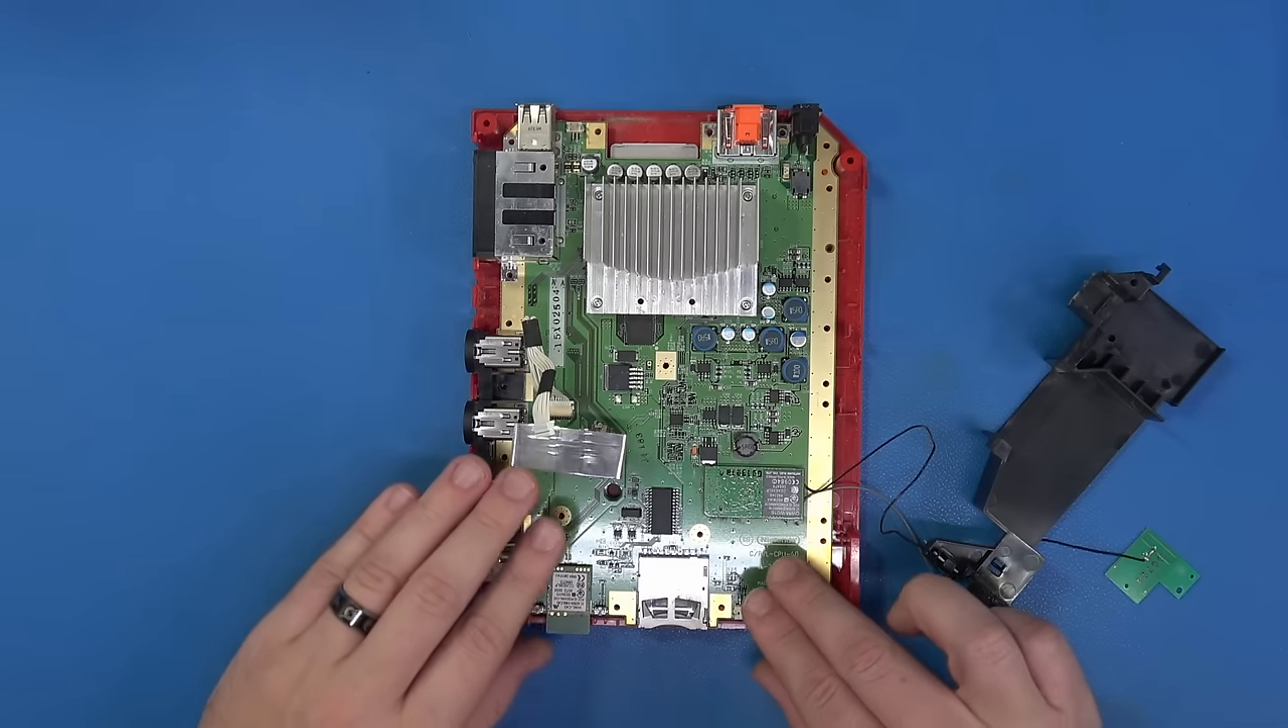And now we have fully exposed our mainboard.